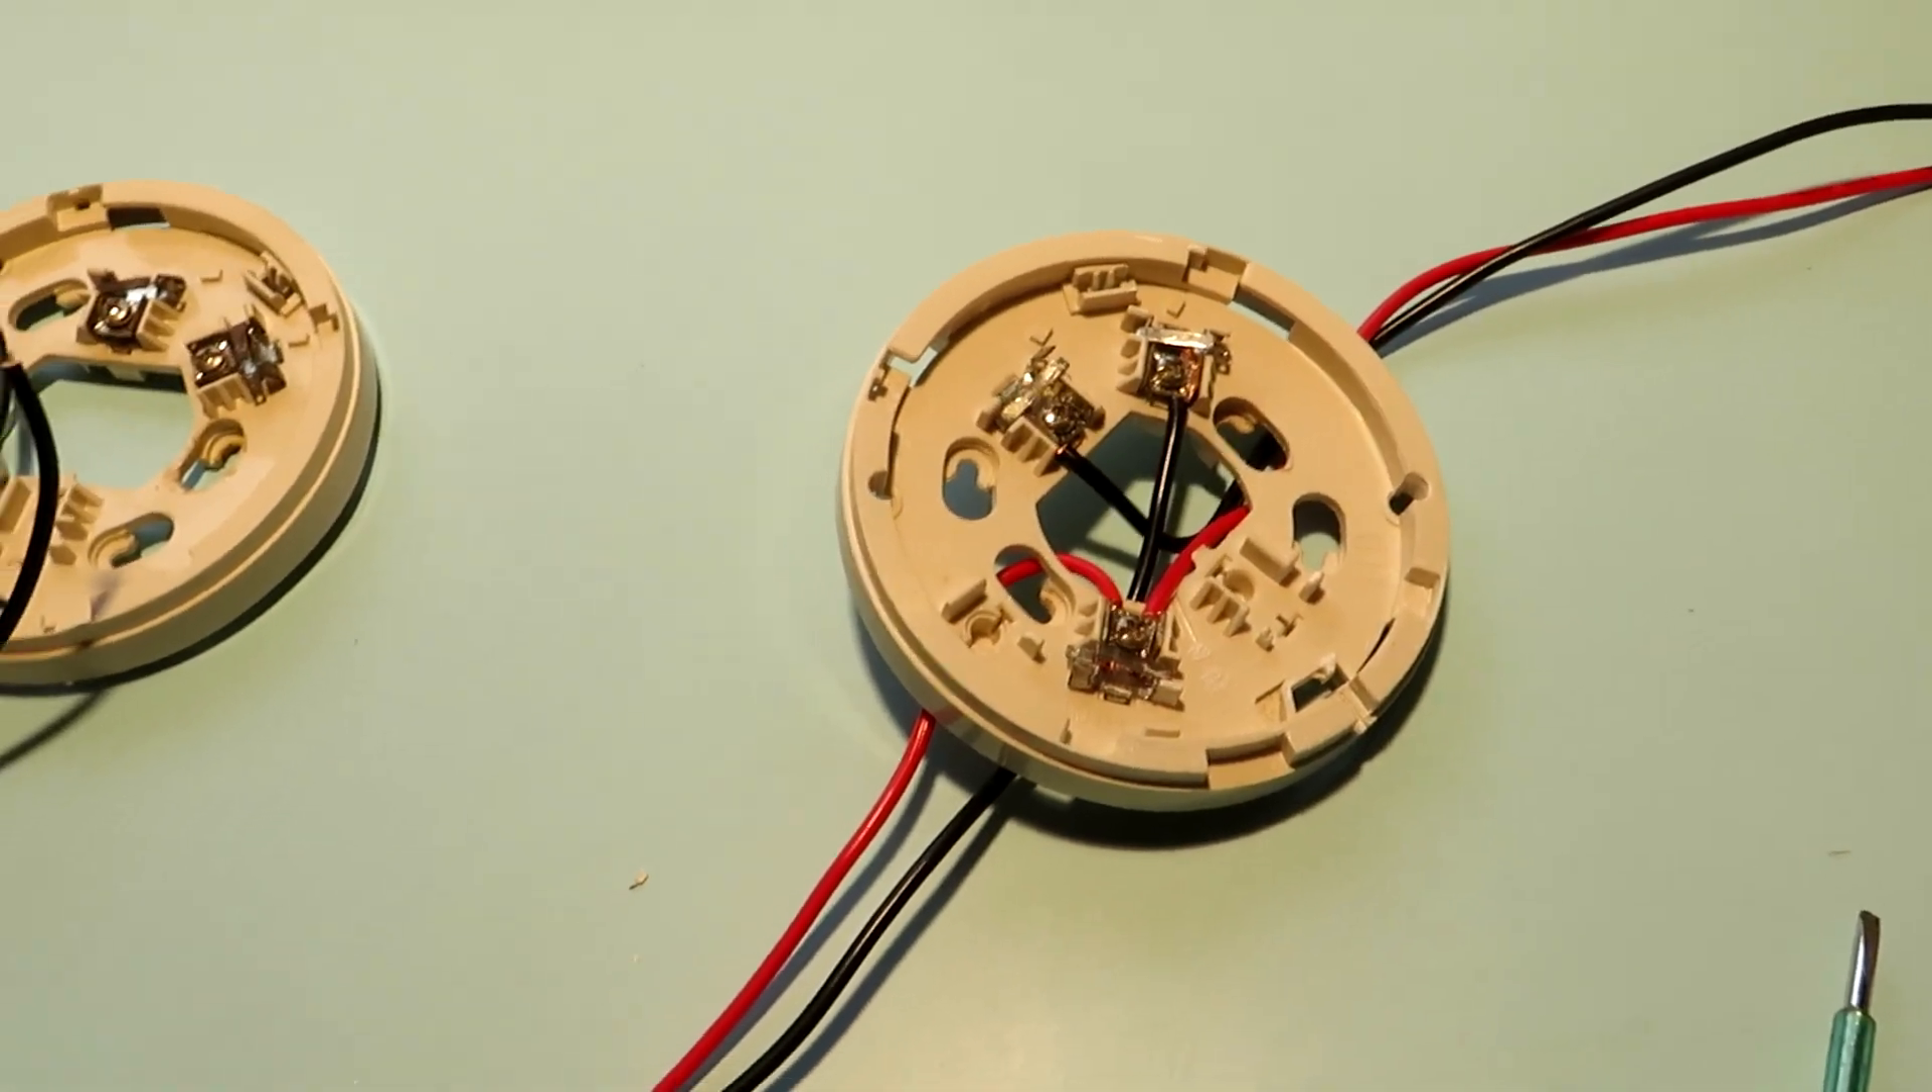So we have successfully connected our first detector in the line.